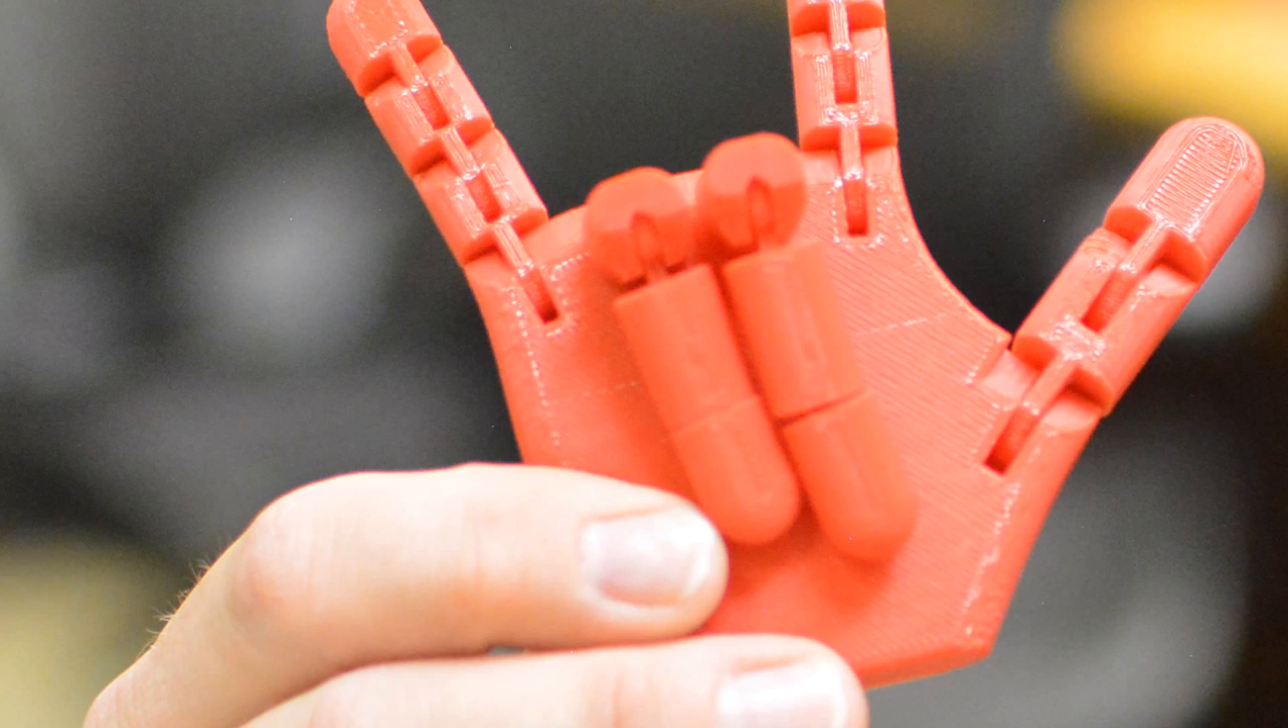We've printed out a fully jointed hand. It's not hooked up to any motors yet.